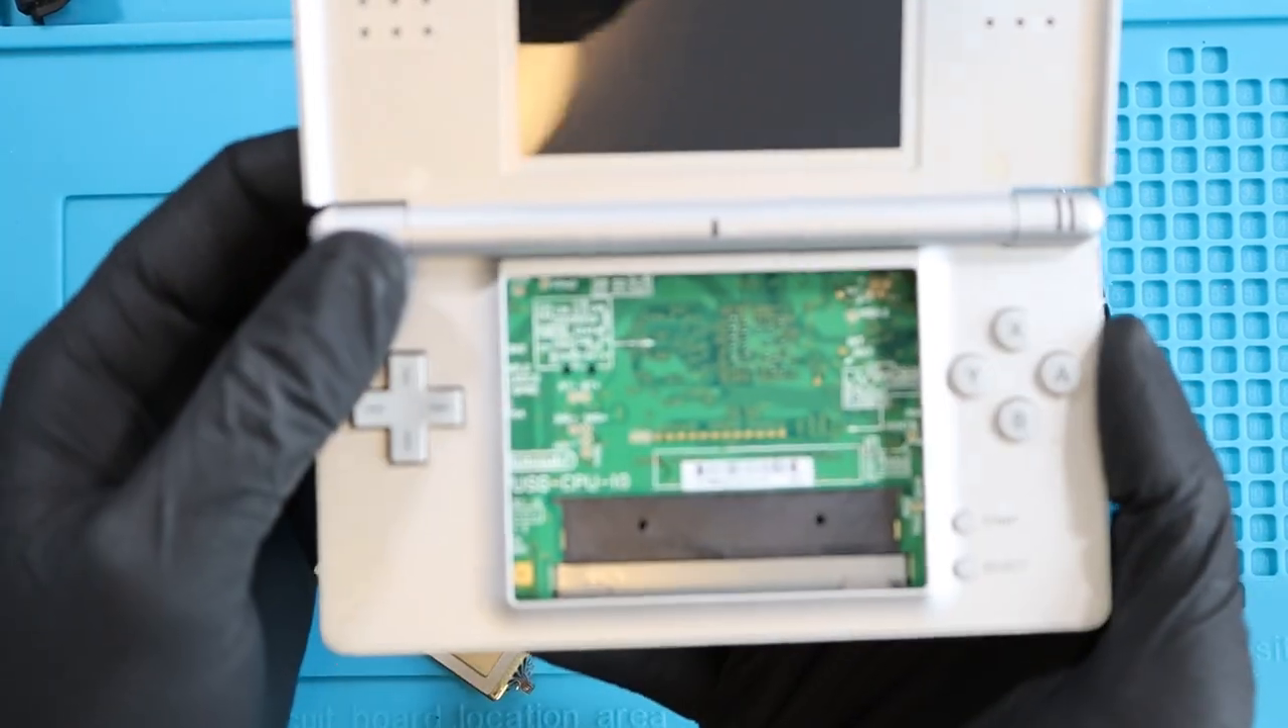Okay, so I've removed the bottom screen out of this Nintendo DS Lite.